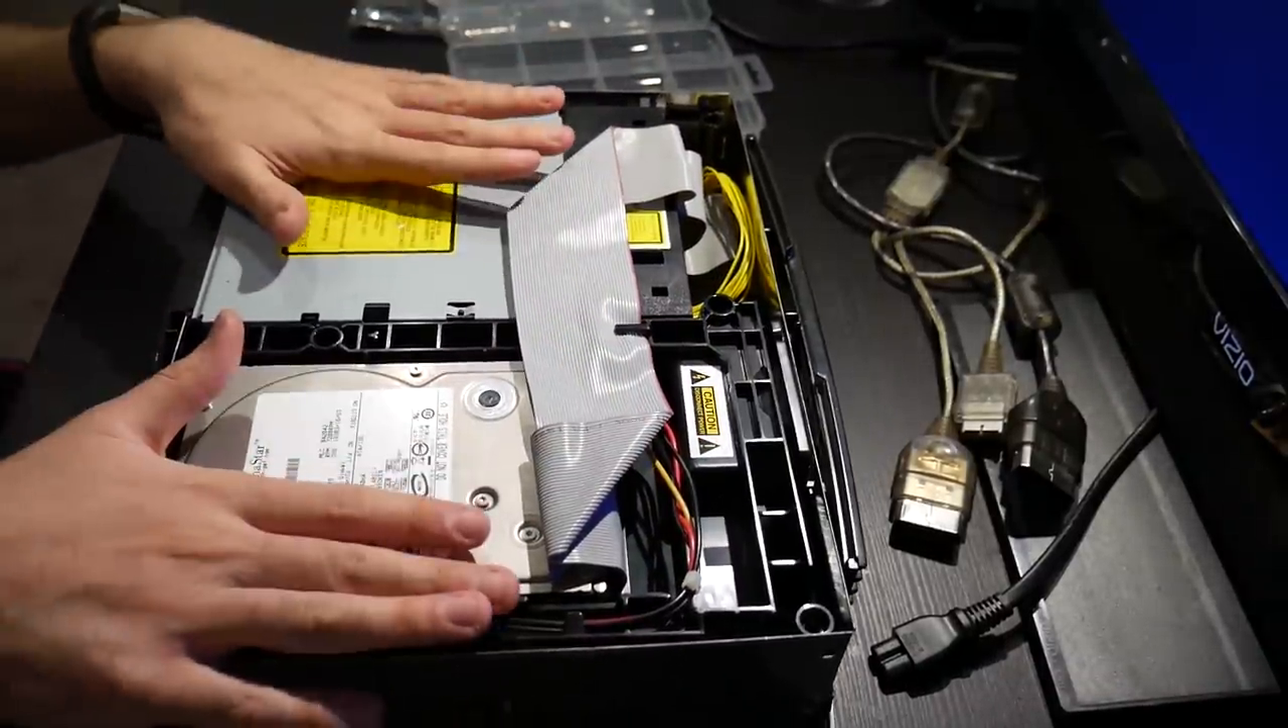I have everything except for the top put back on here.